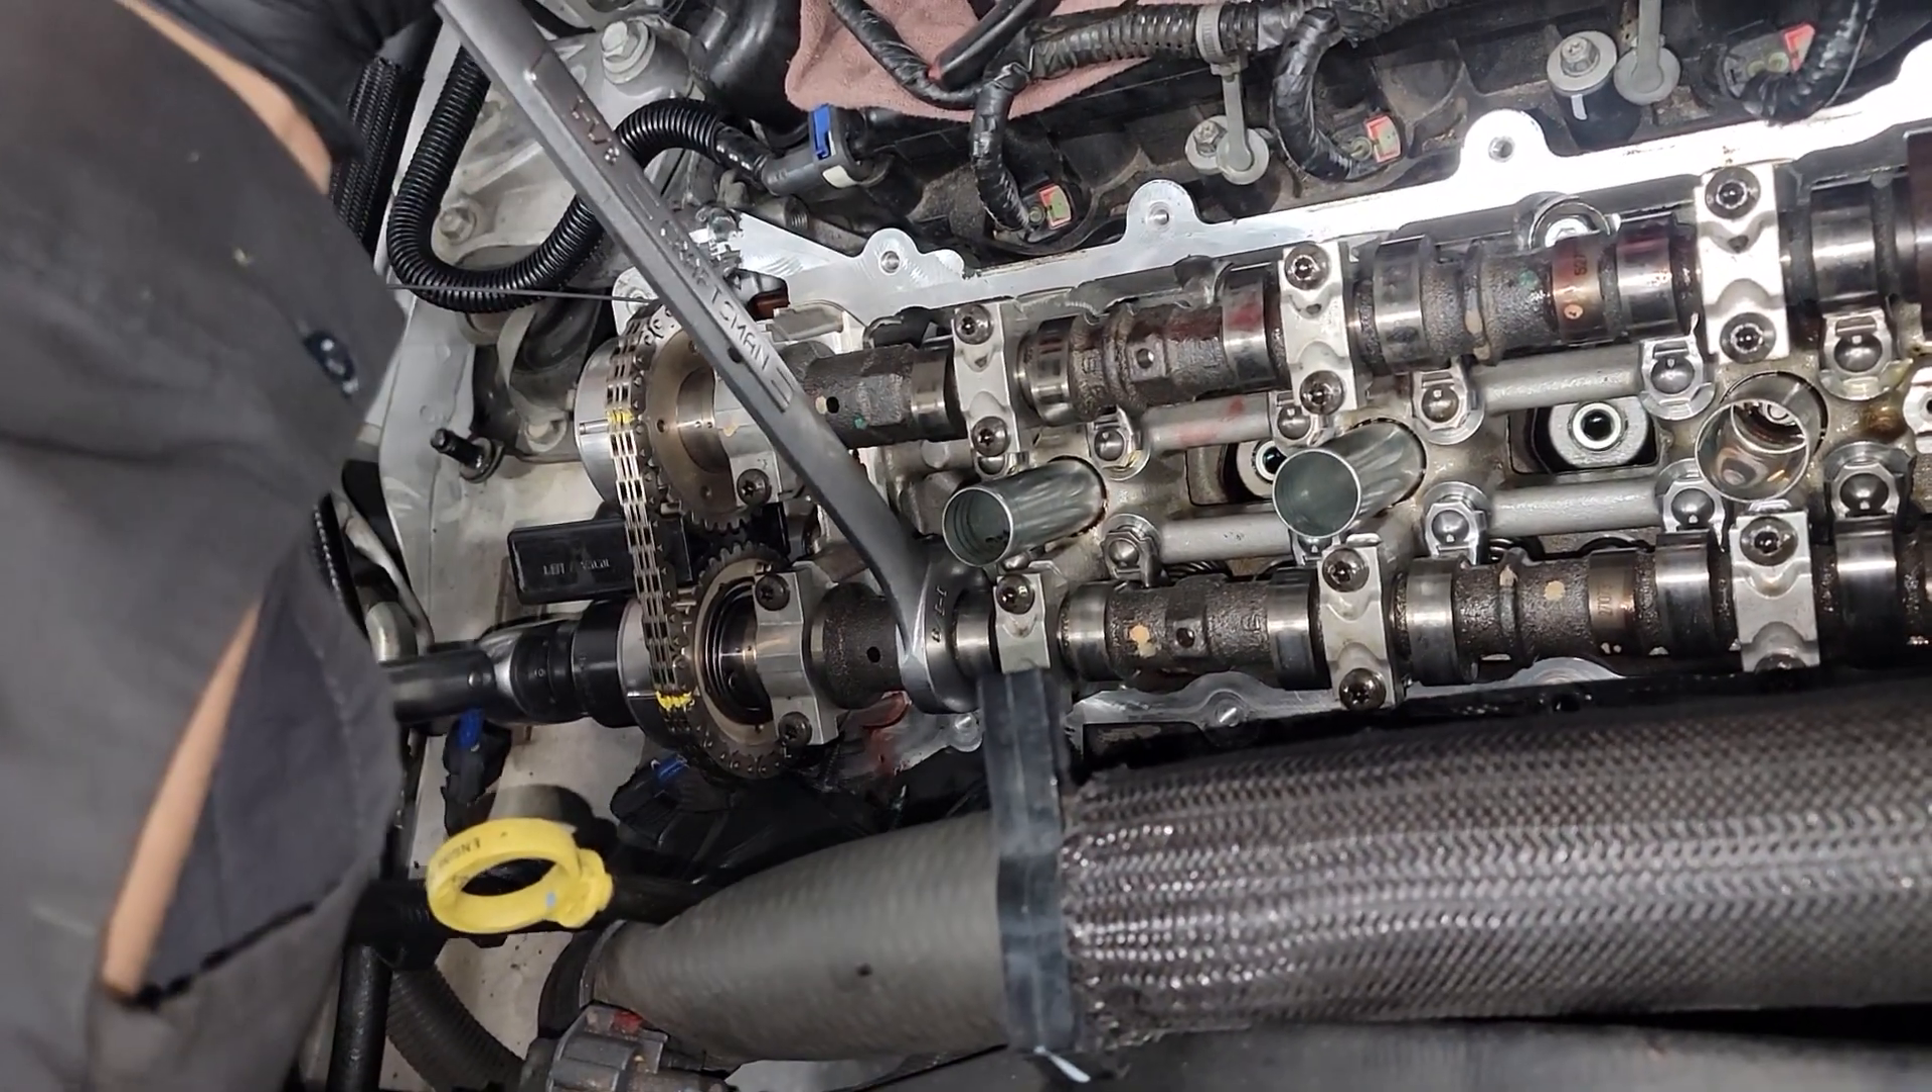We already done the camshaft caps.